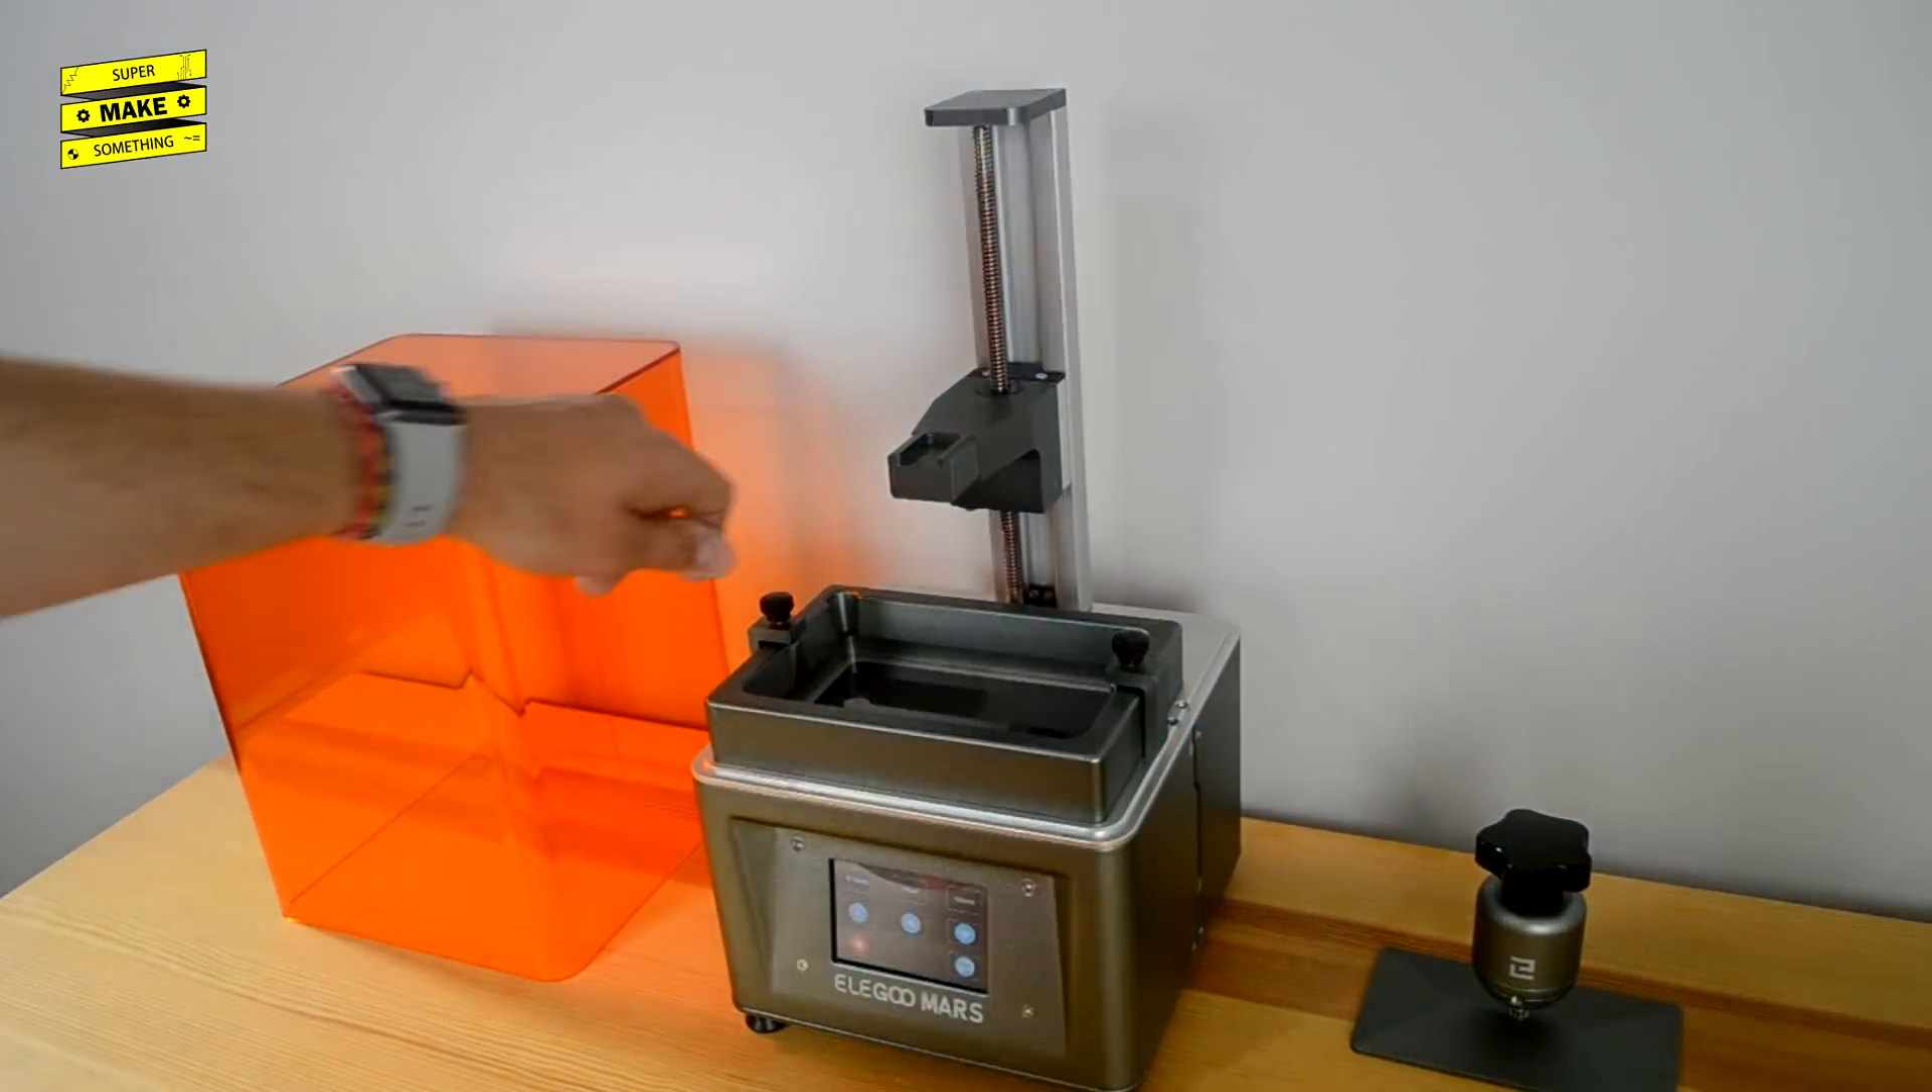I then removed the printer's orange cover and loosened the thumbscrews holding the print vat in place in order to remove it from the printer.